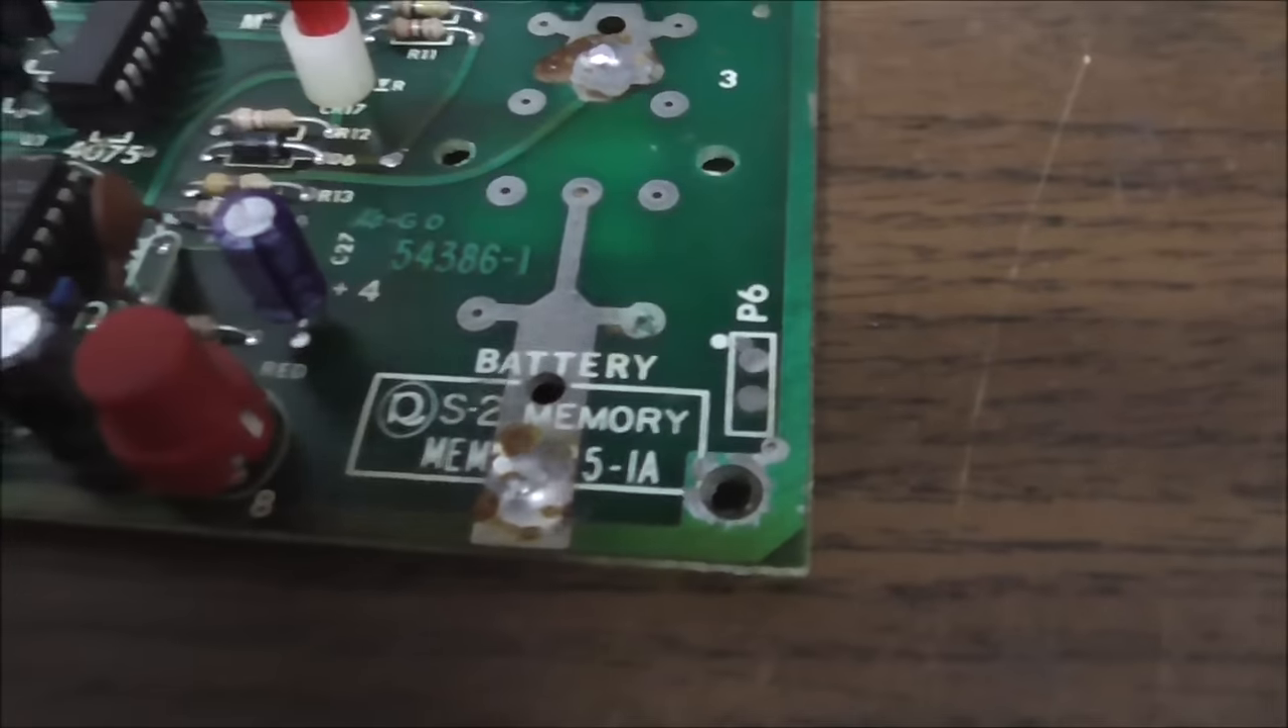So, I have pulled the battery off.